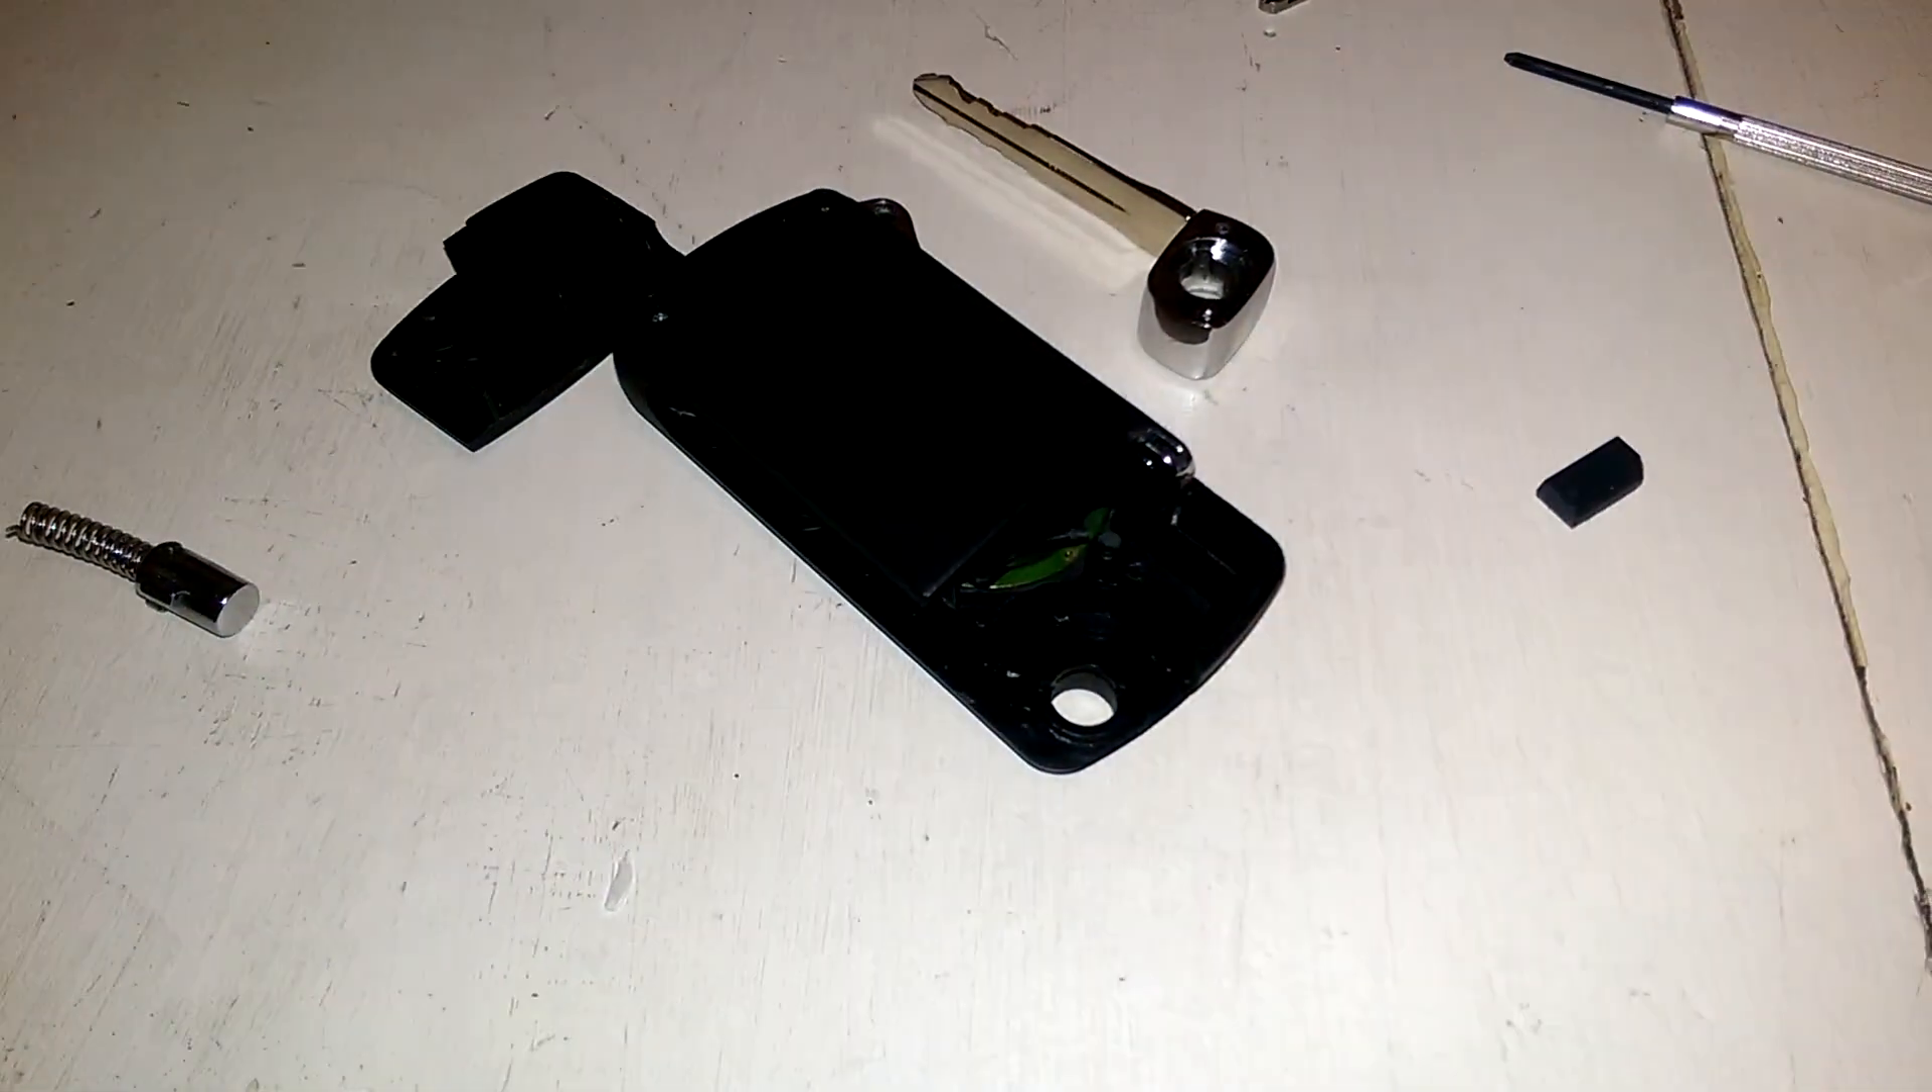Alright I got the cover off here and I'm going to turn the light on.